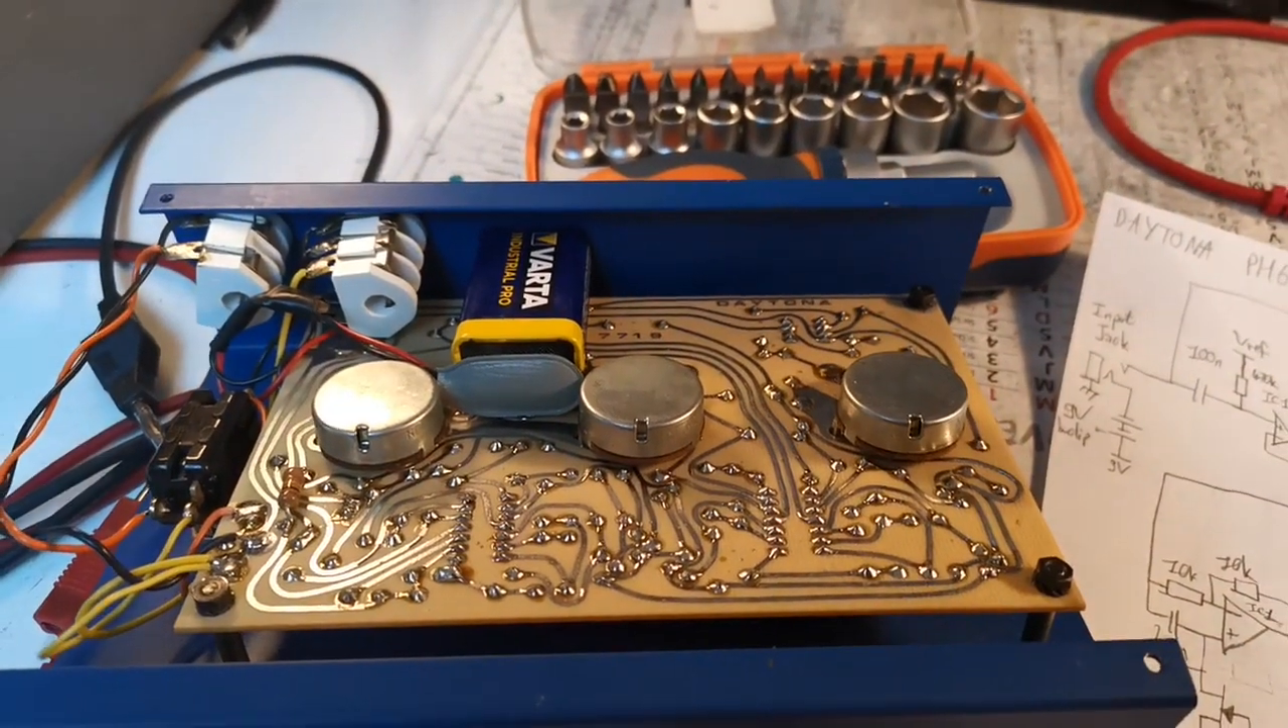J'ai réinstallé le boîtier après l'avoir tracé. Enfin, le PCB après l'avoir tracé.